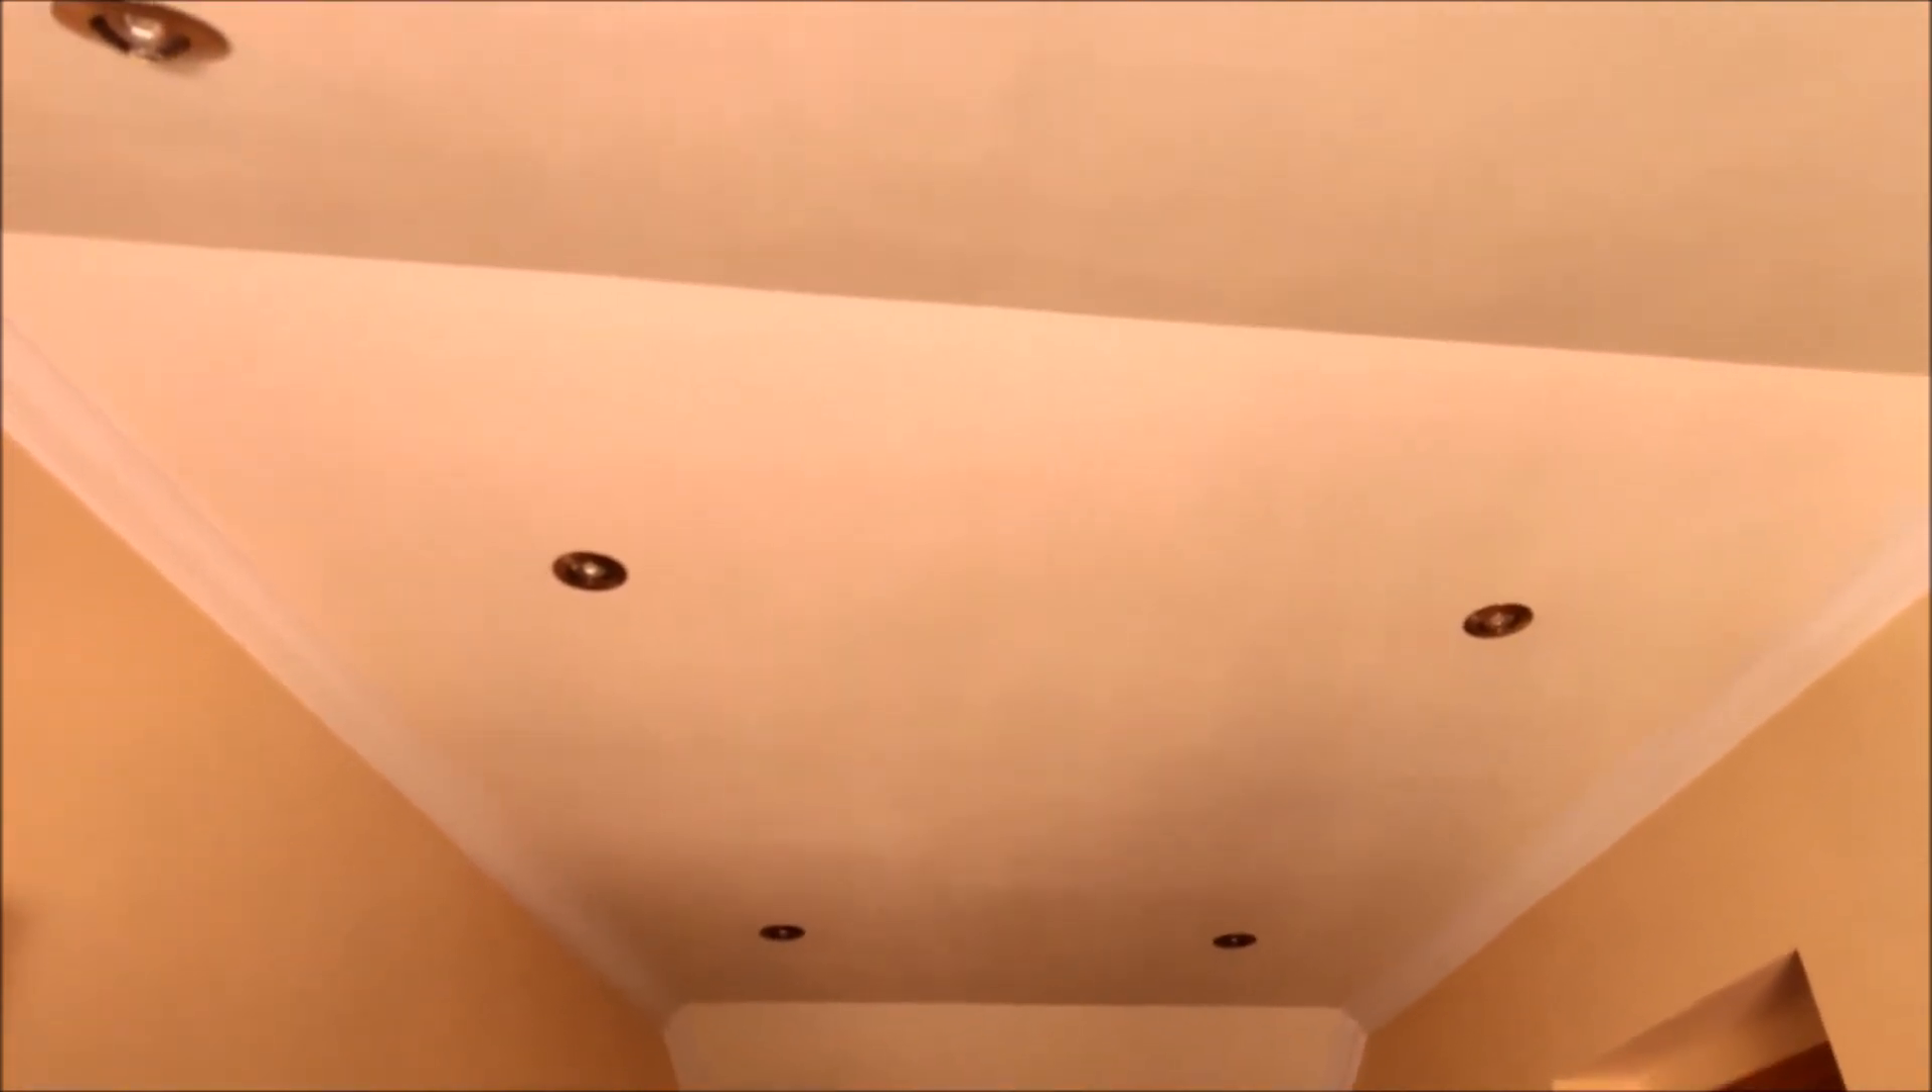Nuestros halógenos están ya todos colocados trabajo terminado.